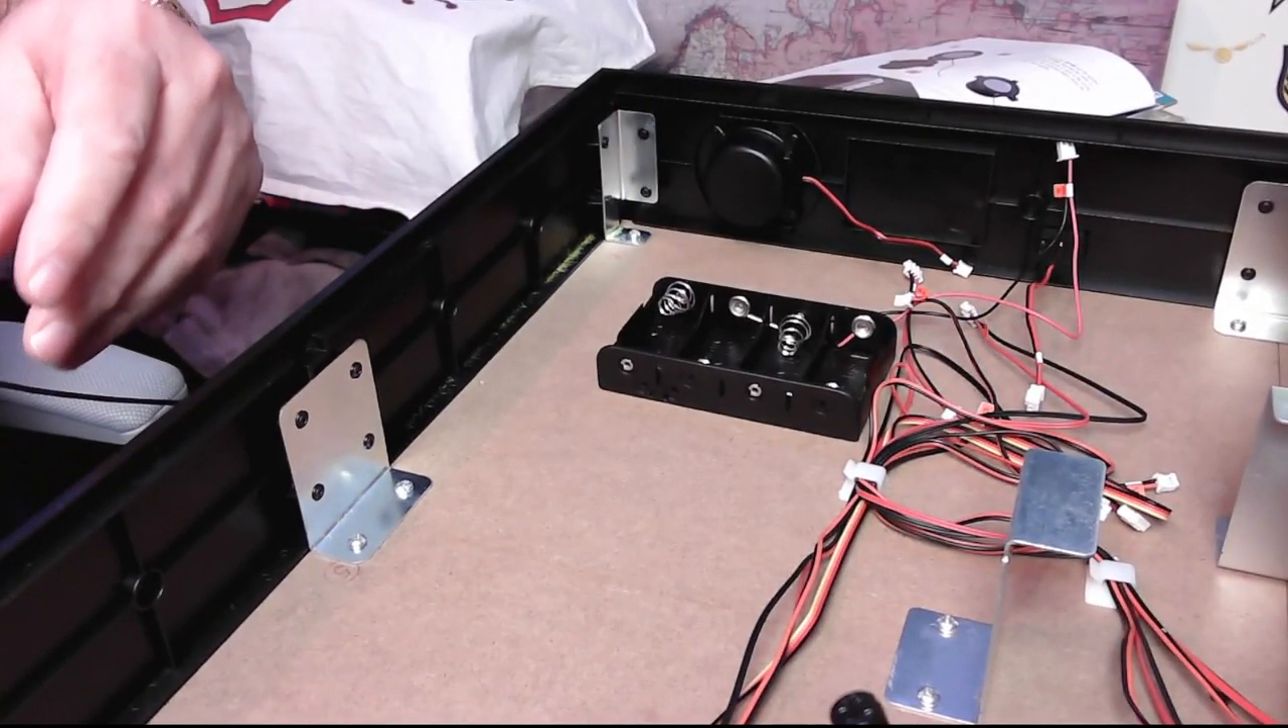That's the speaker in place.